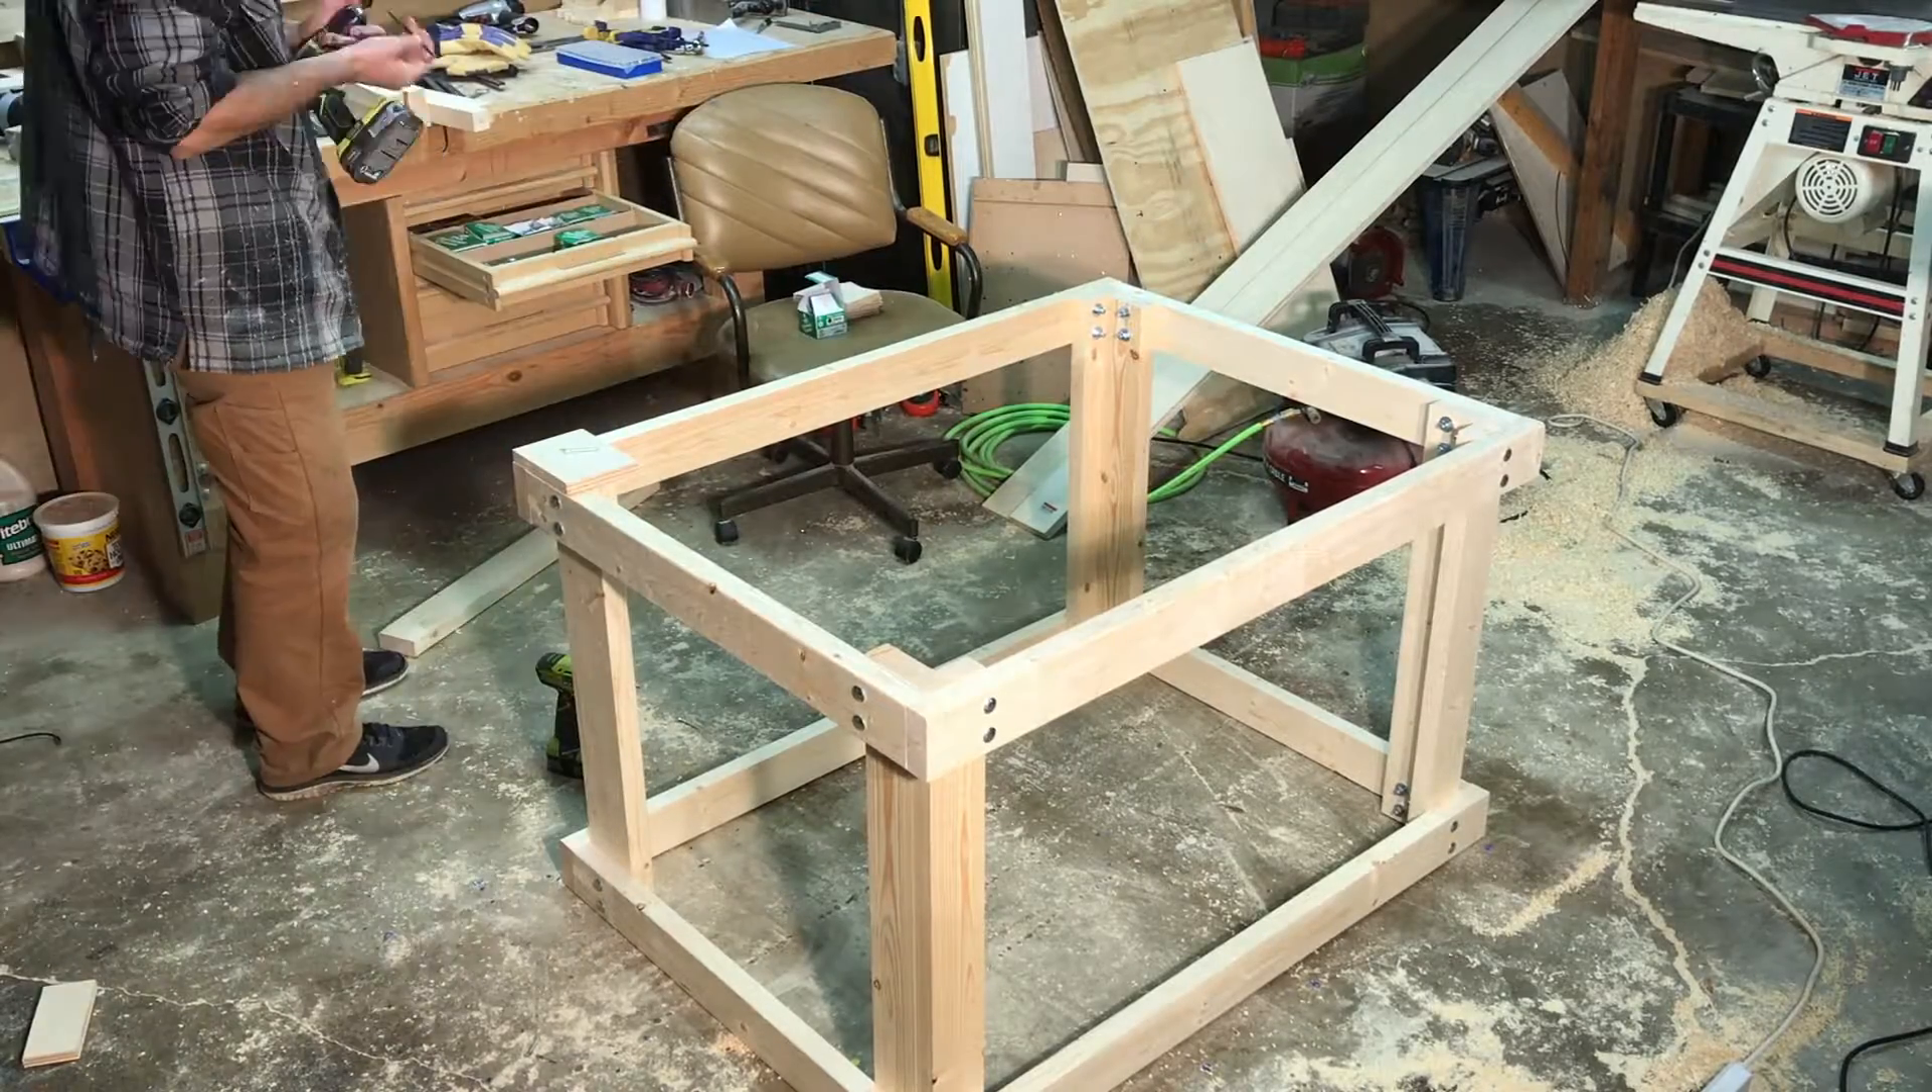With the main frame of the table fully assembled I flipped it over.